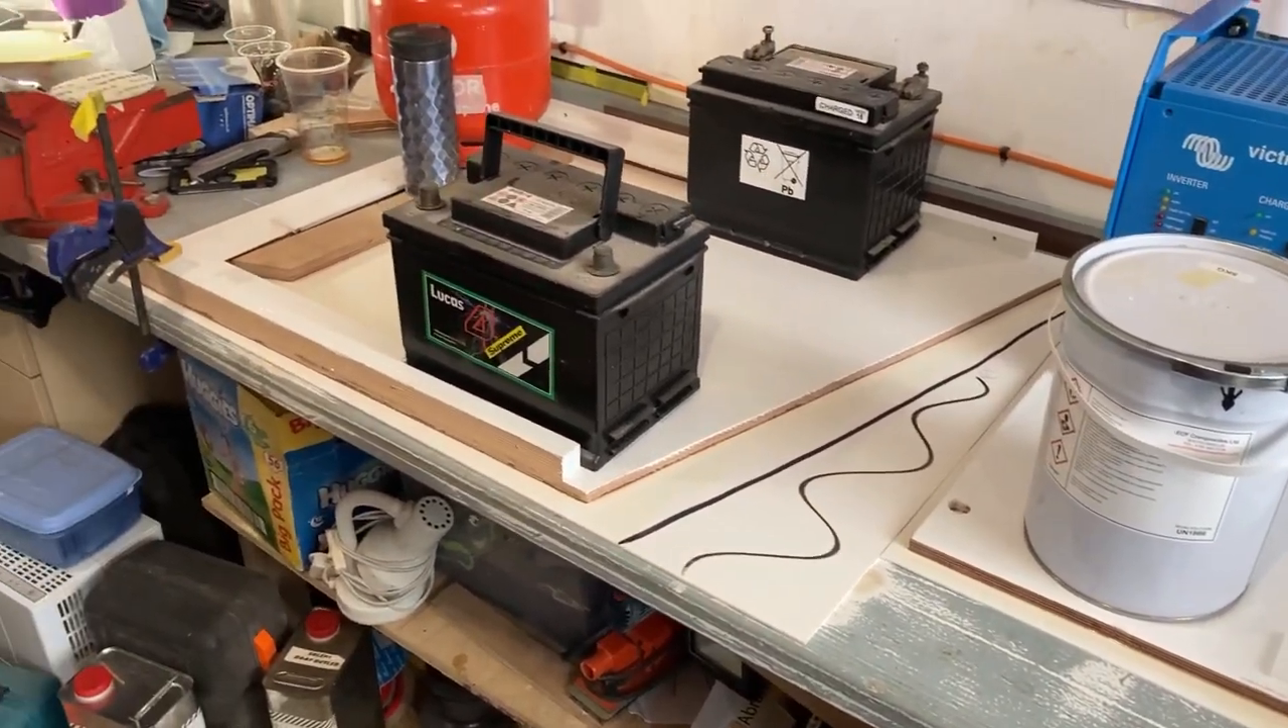And there we go we have the first three pieces of cladding glued down I've just used a whole bunch of whatever weights I could find kicking around the workshop.